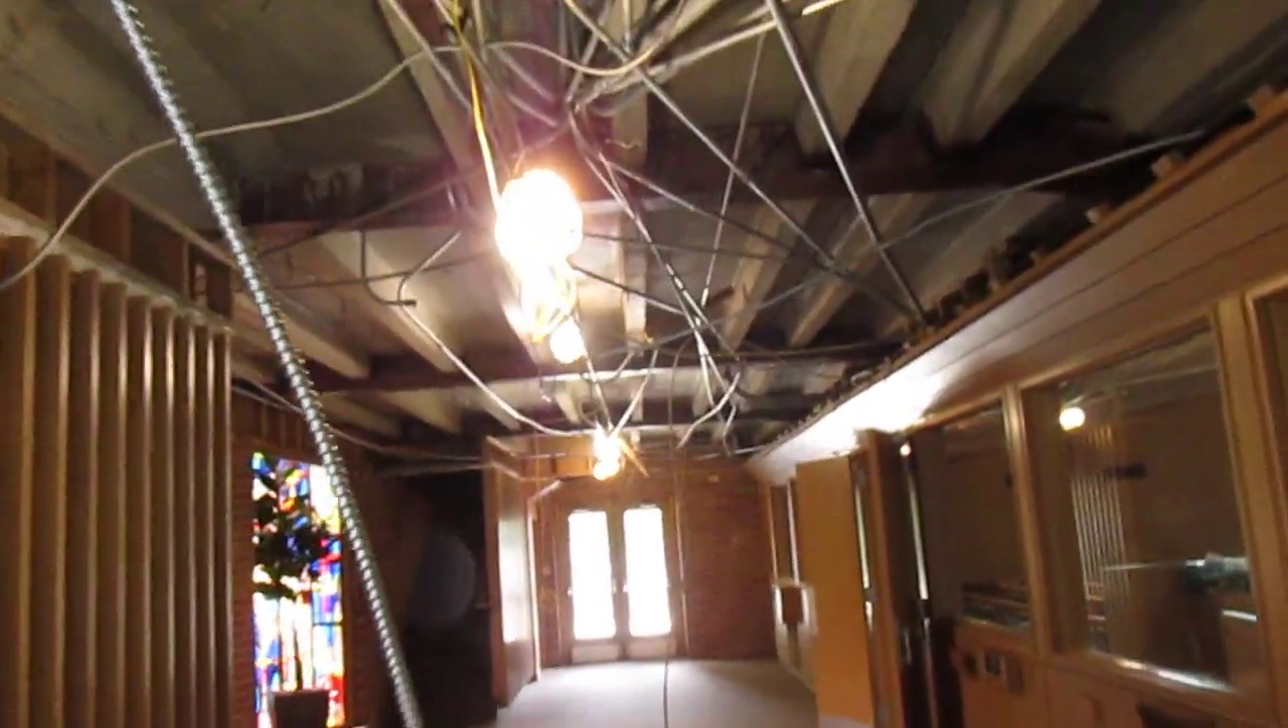The ceiling and the vestibule was taken out.